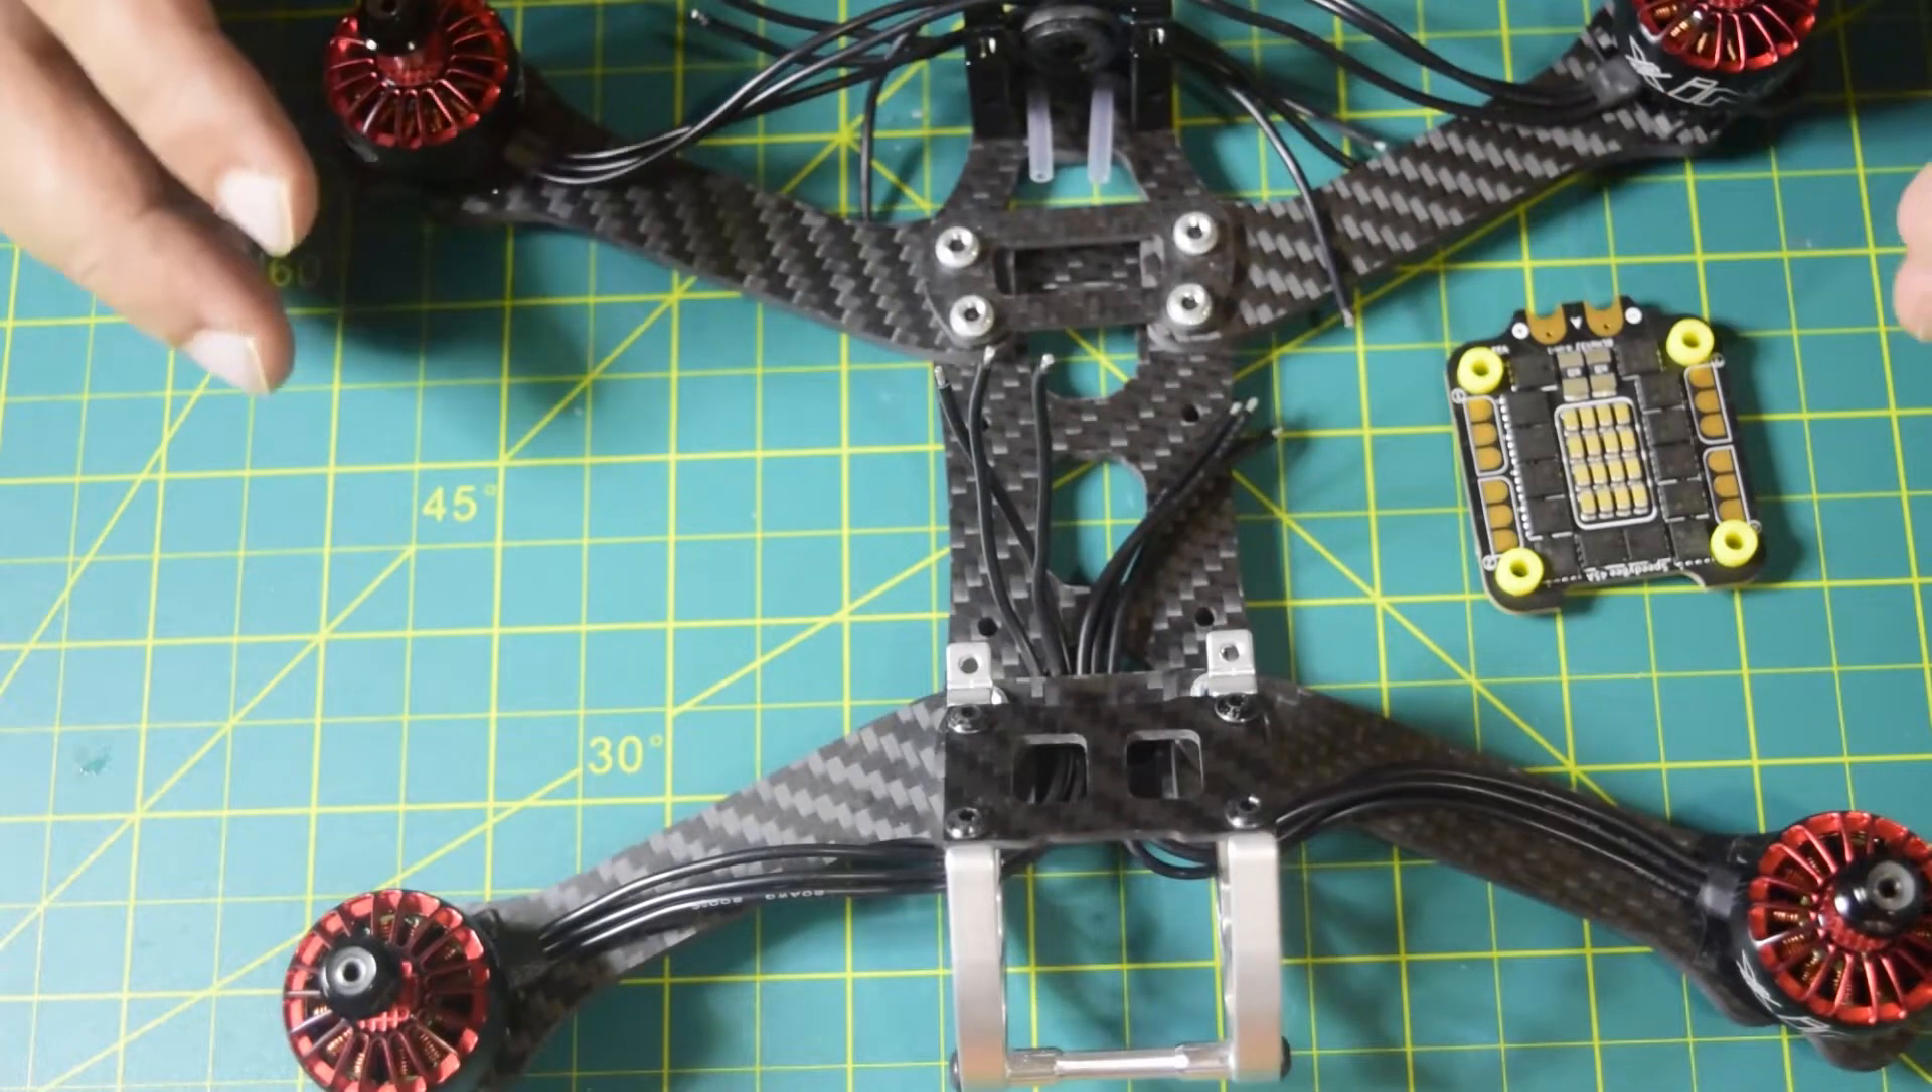Guys as you can see guys on this drone frame we have already installed the motors and already assembled this frame.